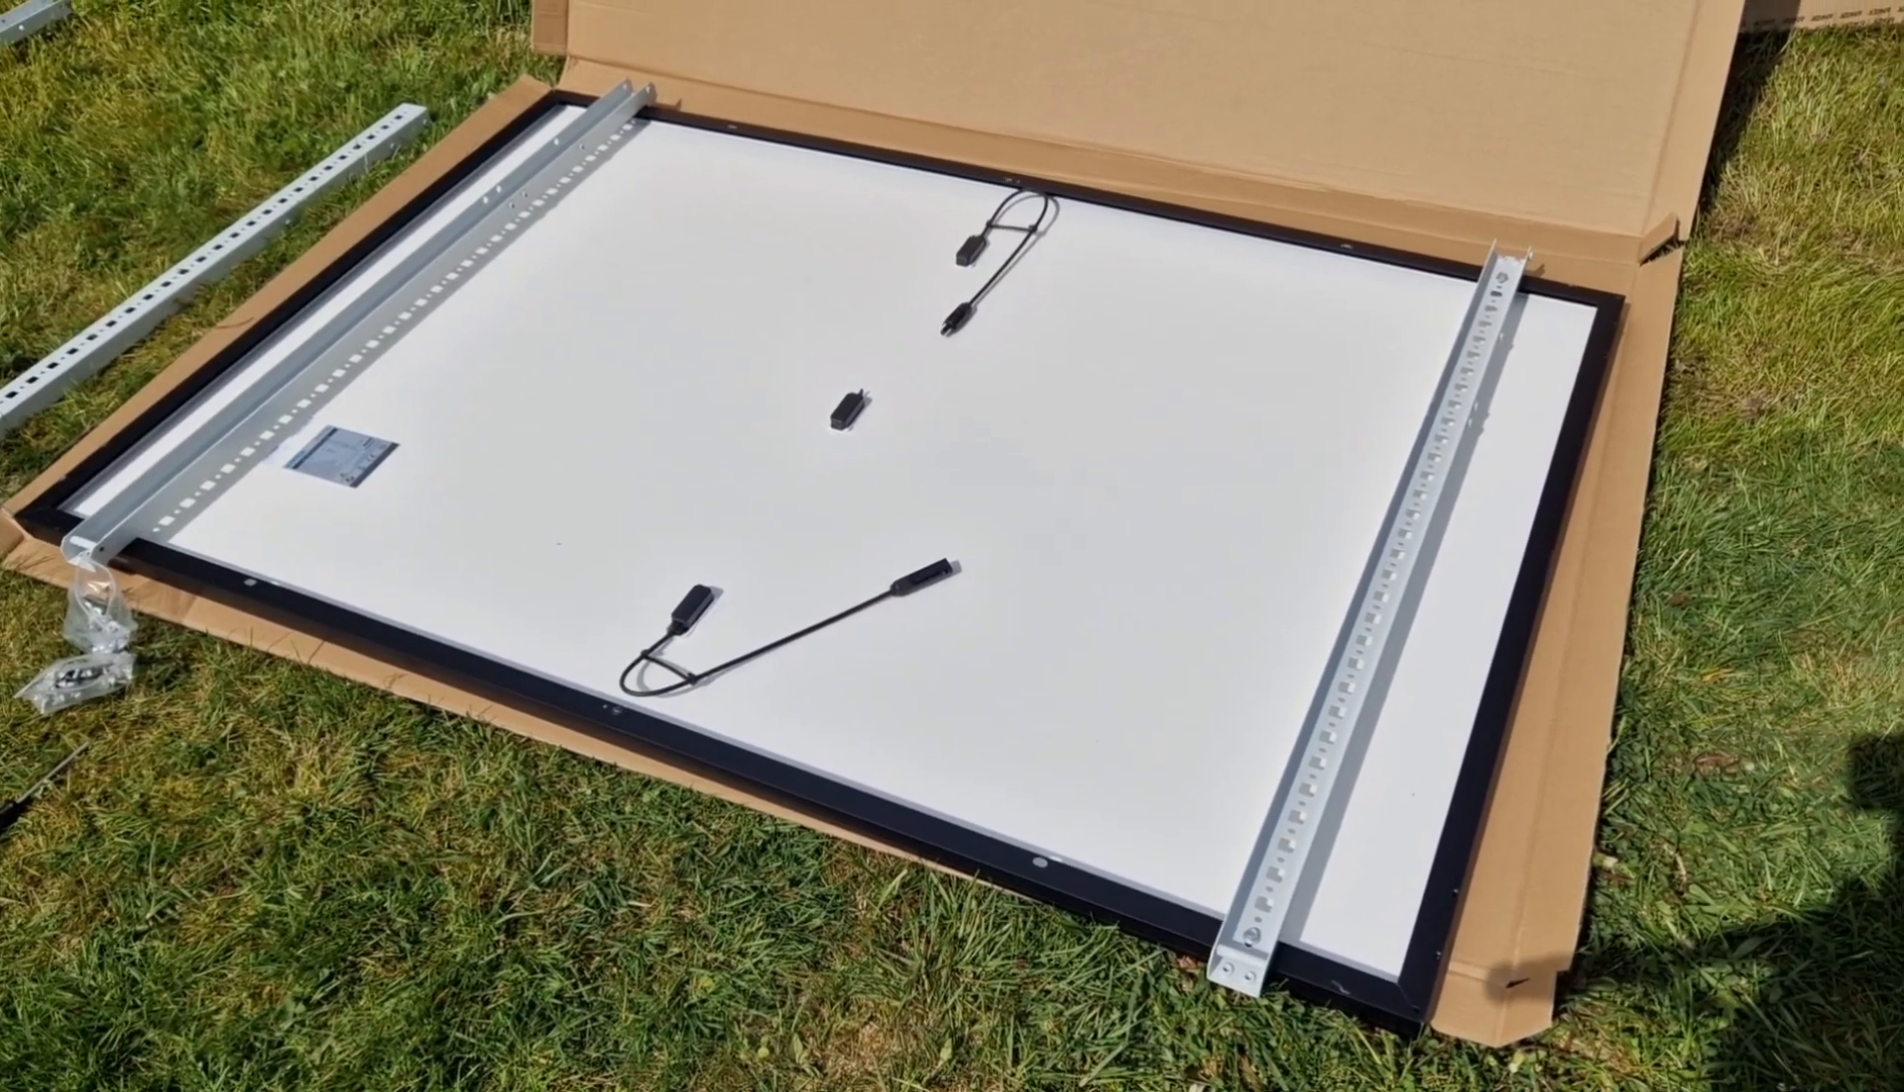Ich habe die beiden schienen jetzt hier montiert auf dem modul.